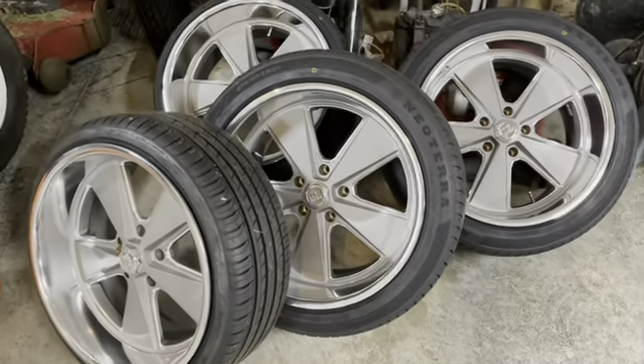All right so we got the uh wheels and tires mounted for the obs chevy build and they look really good.